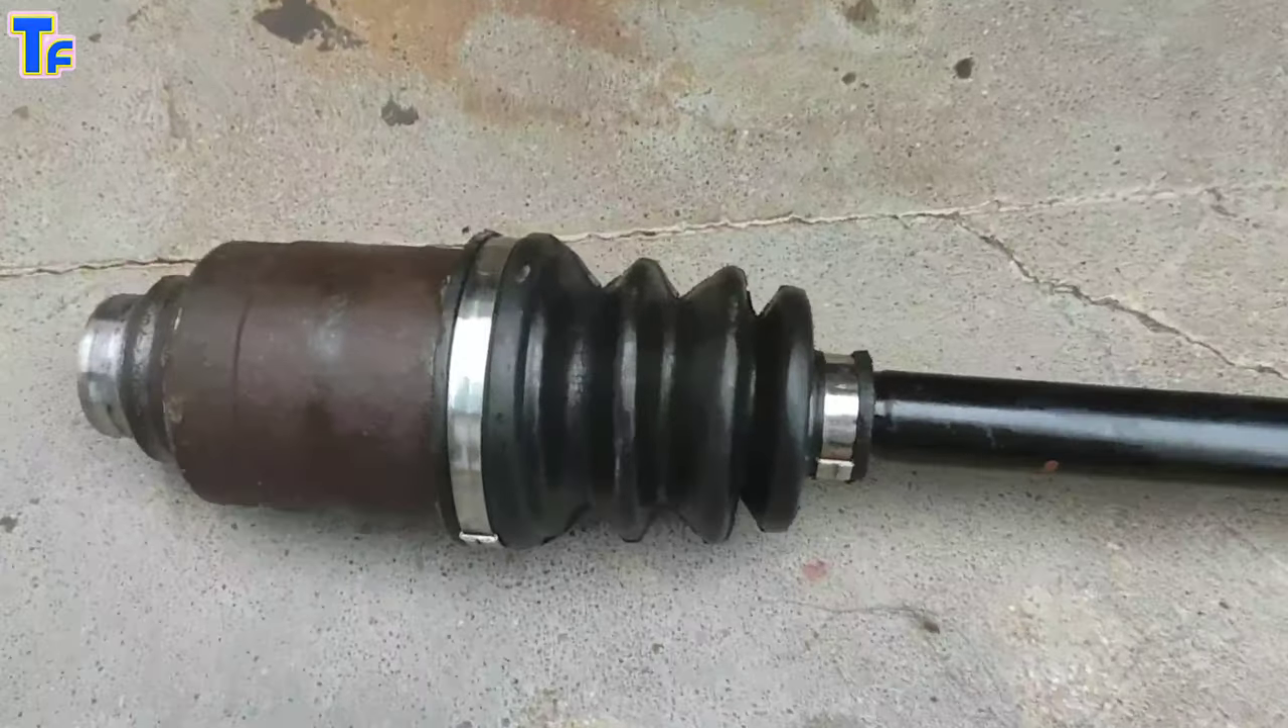तो दोस्तो बूट लगने के बाद ये अक्सल अभी बिल्कुल कम्प्लिट है।